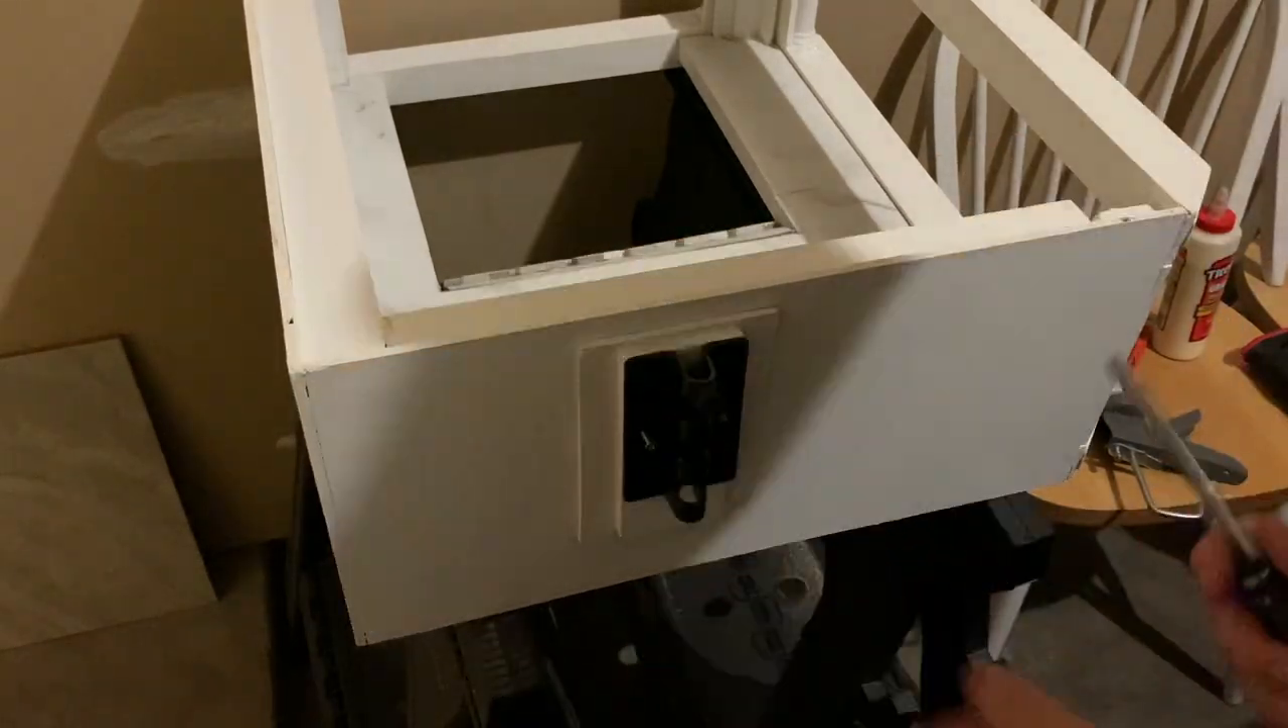Now that our glue is dried for our little reinforcement on the side wall that we're going to install our lamp stand on, I installed the little bracket that's going to hold the adjustable bar for our lamp stand.